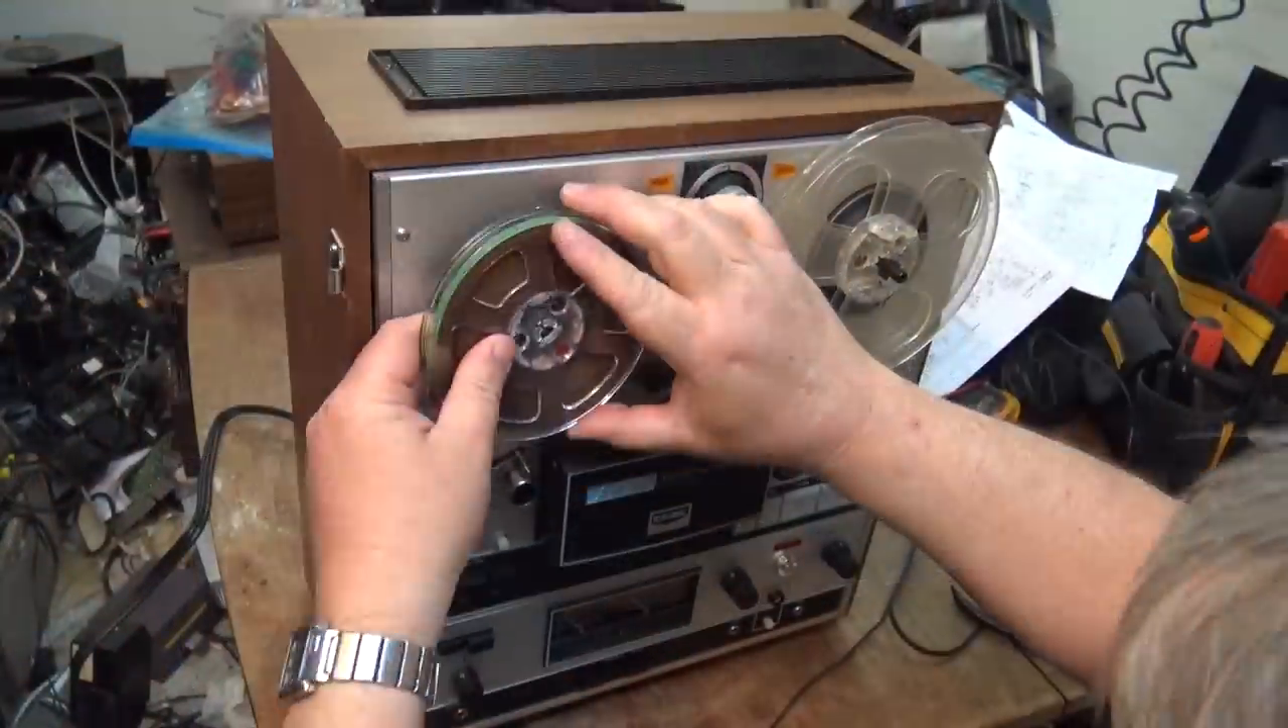The units back together.